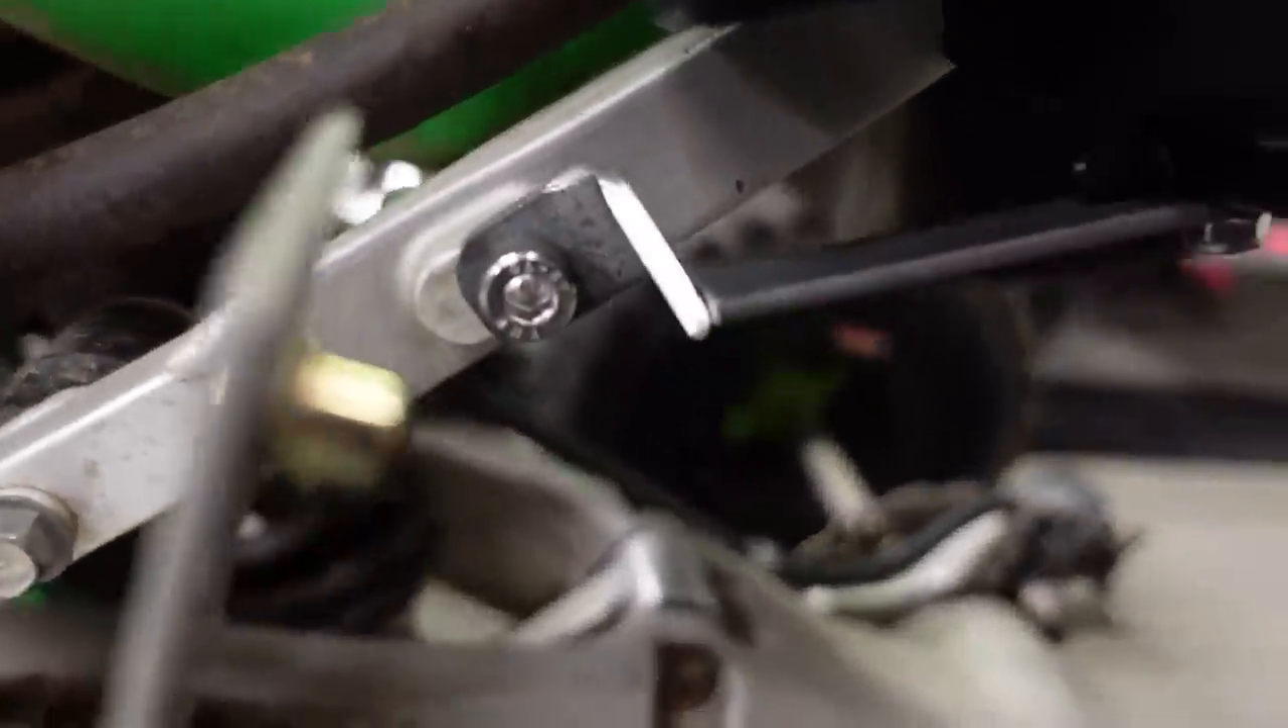I made this little elbow right here and bolted it to an existing hole on the frame.